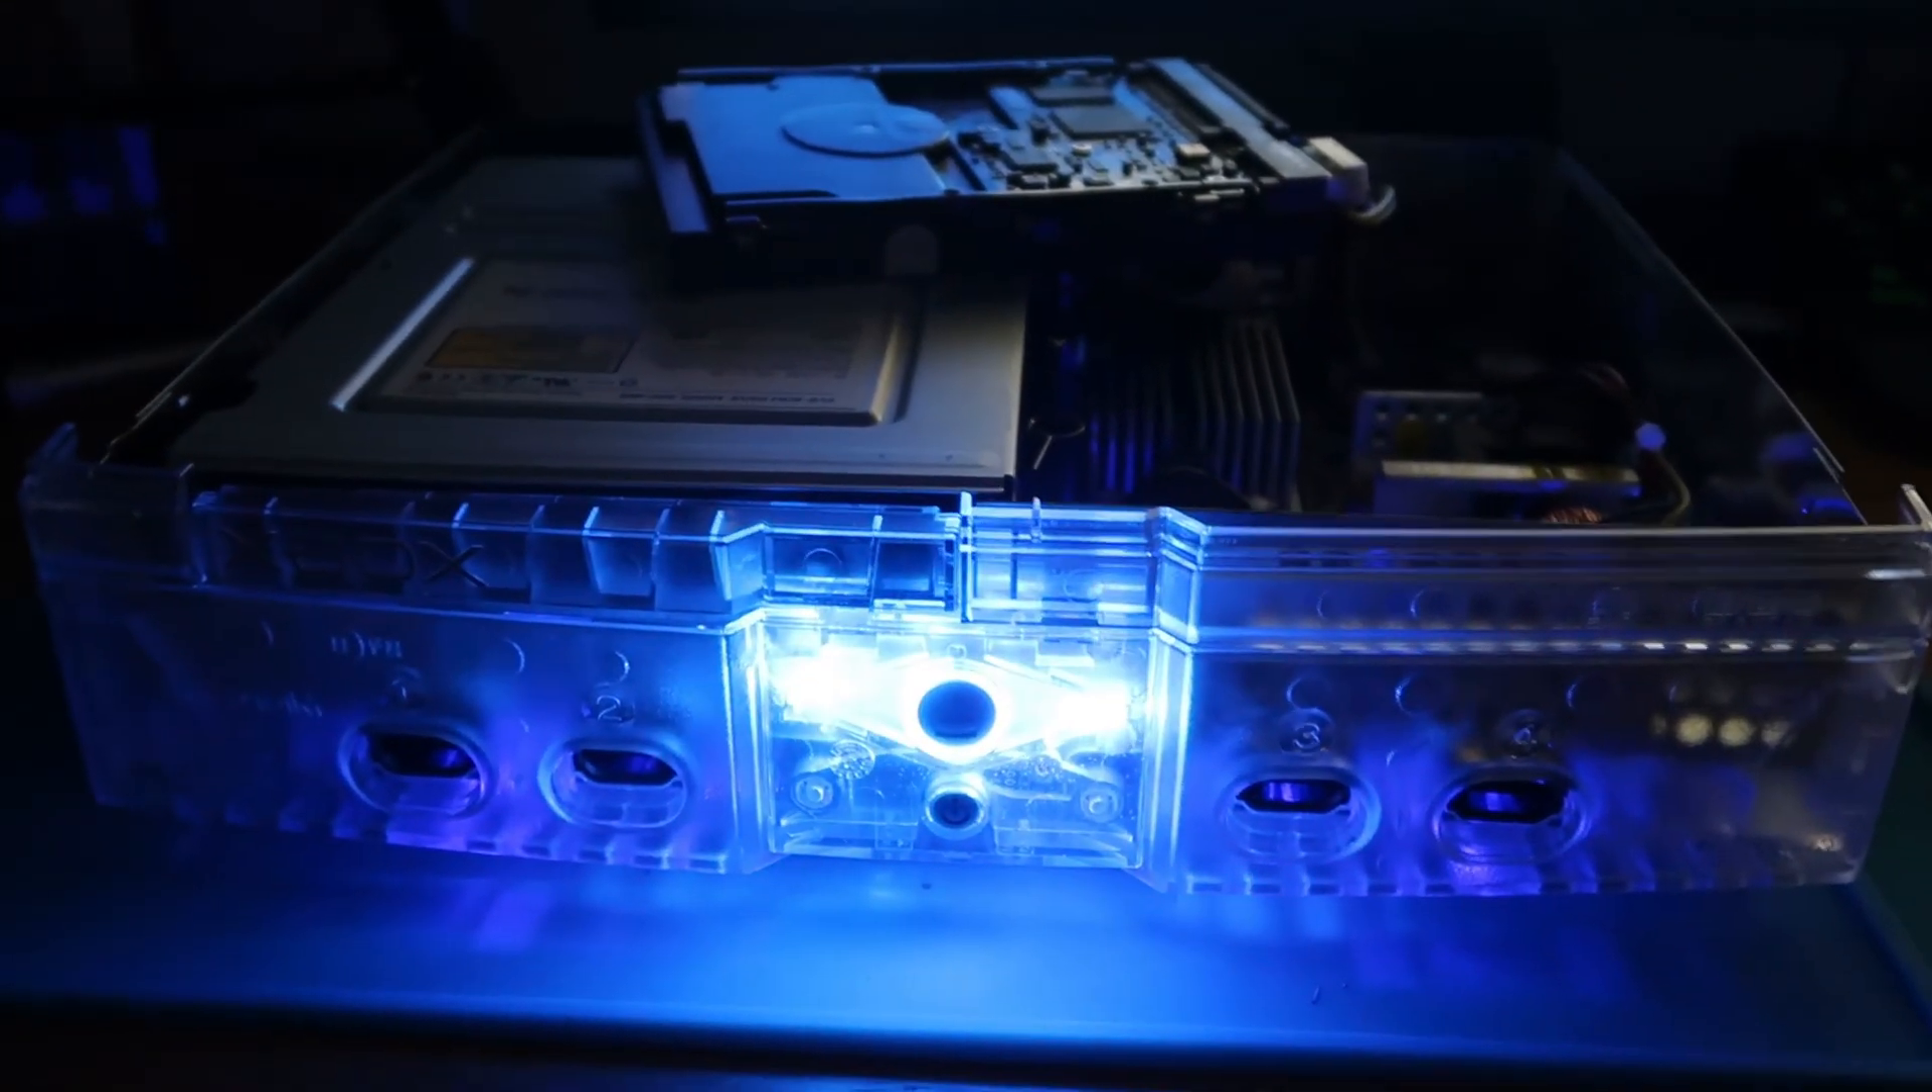We've done our solder mod, so we've got our LEDs in, a few more in there.